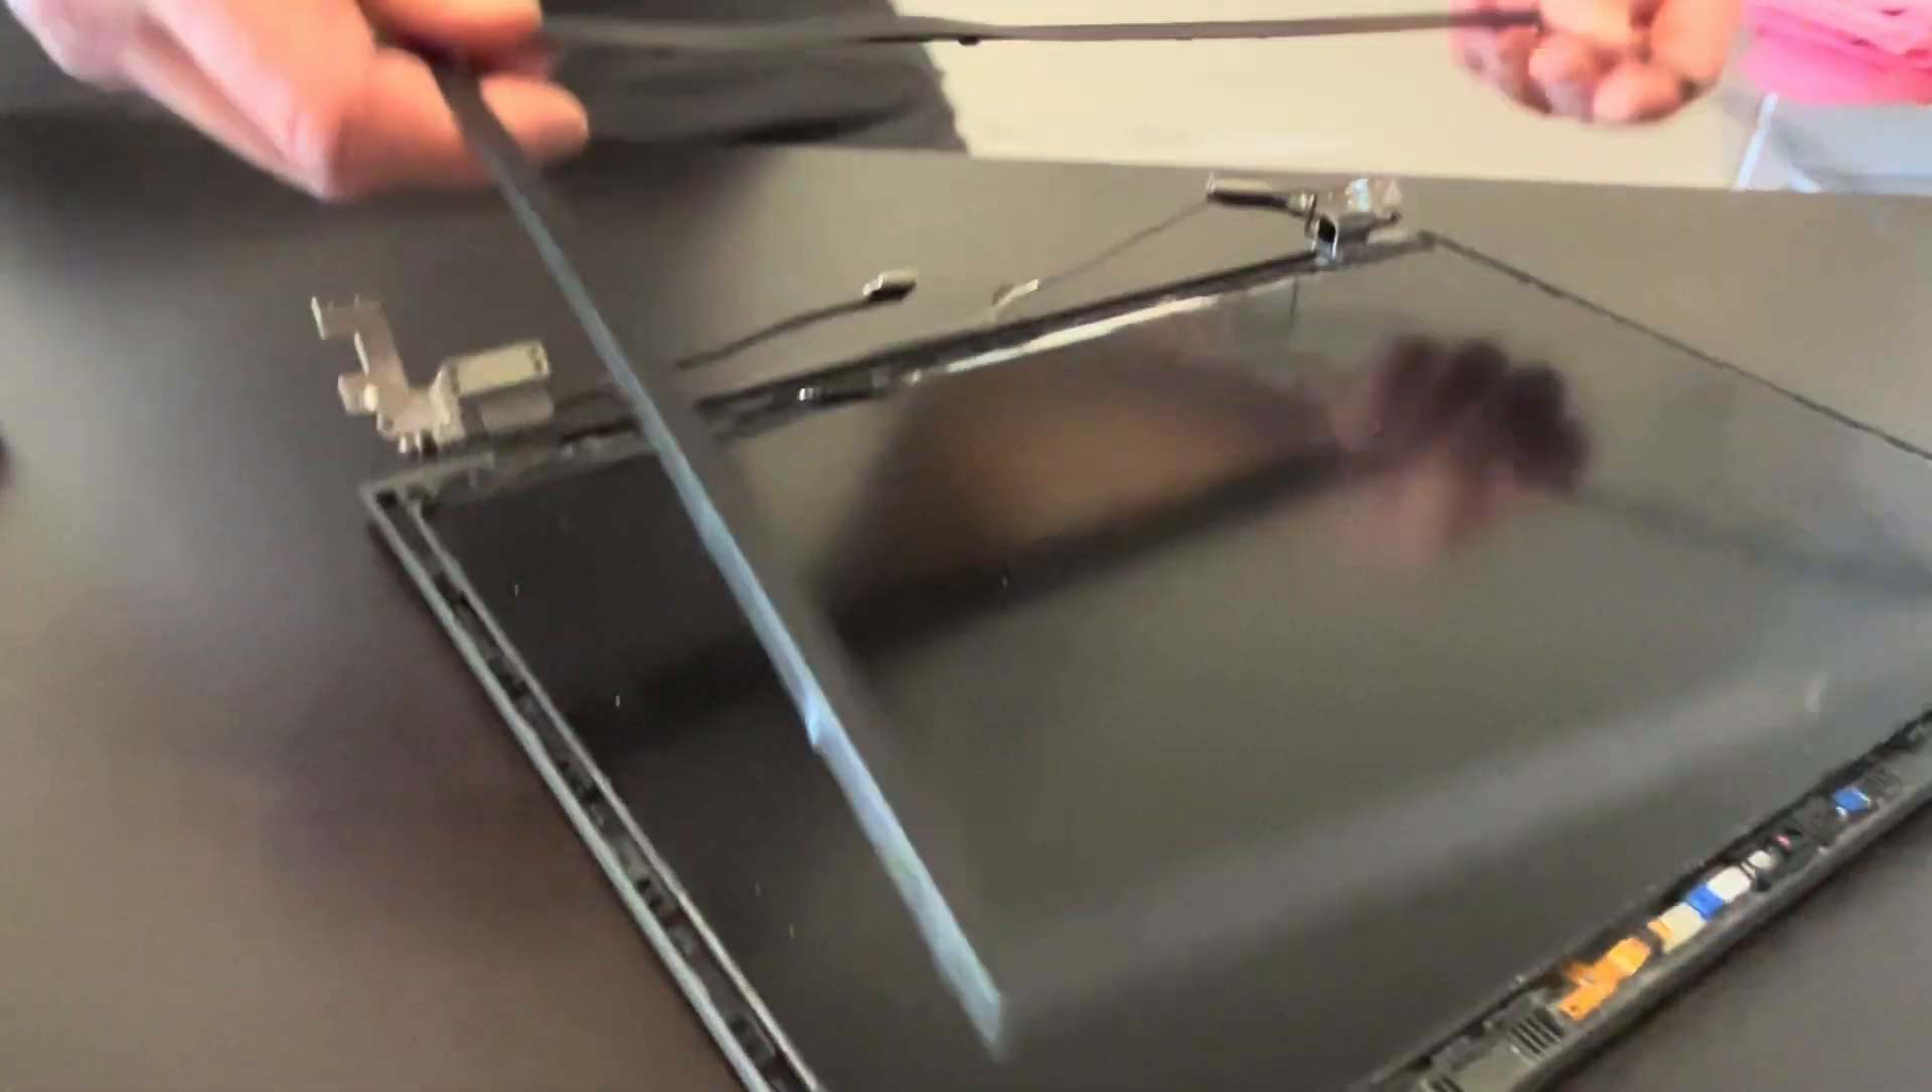Alright, so the front bezel is out.